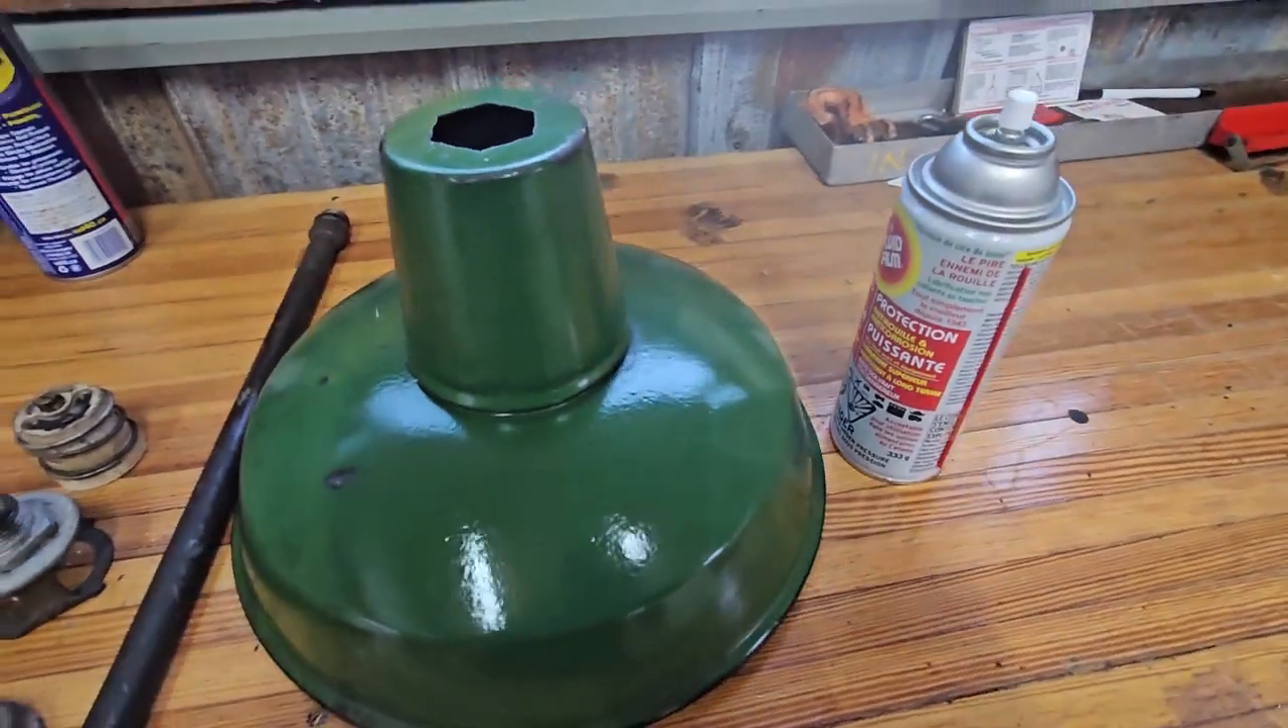So I've got all the components out of this porcelain lamp, super cool.